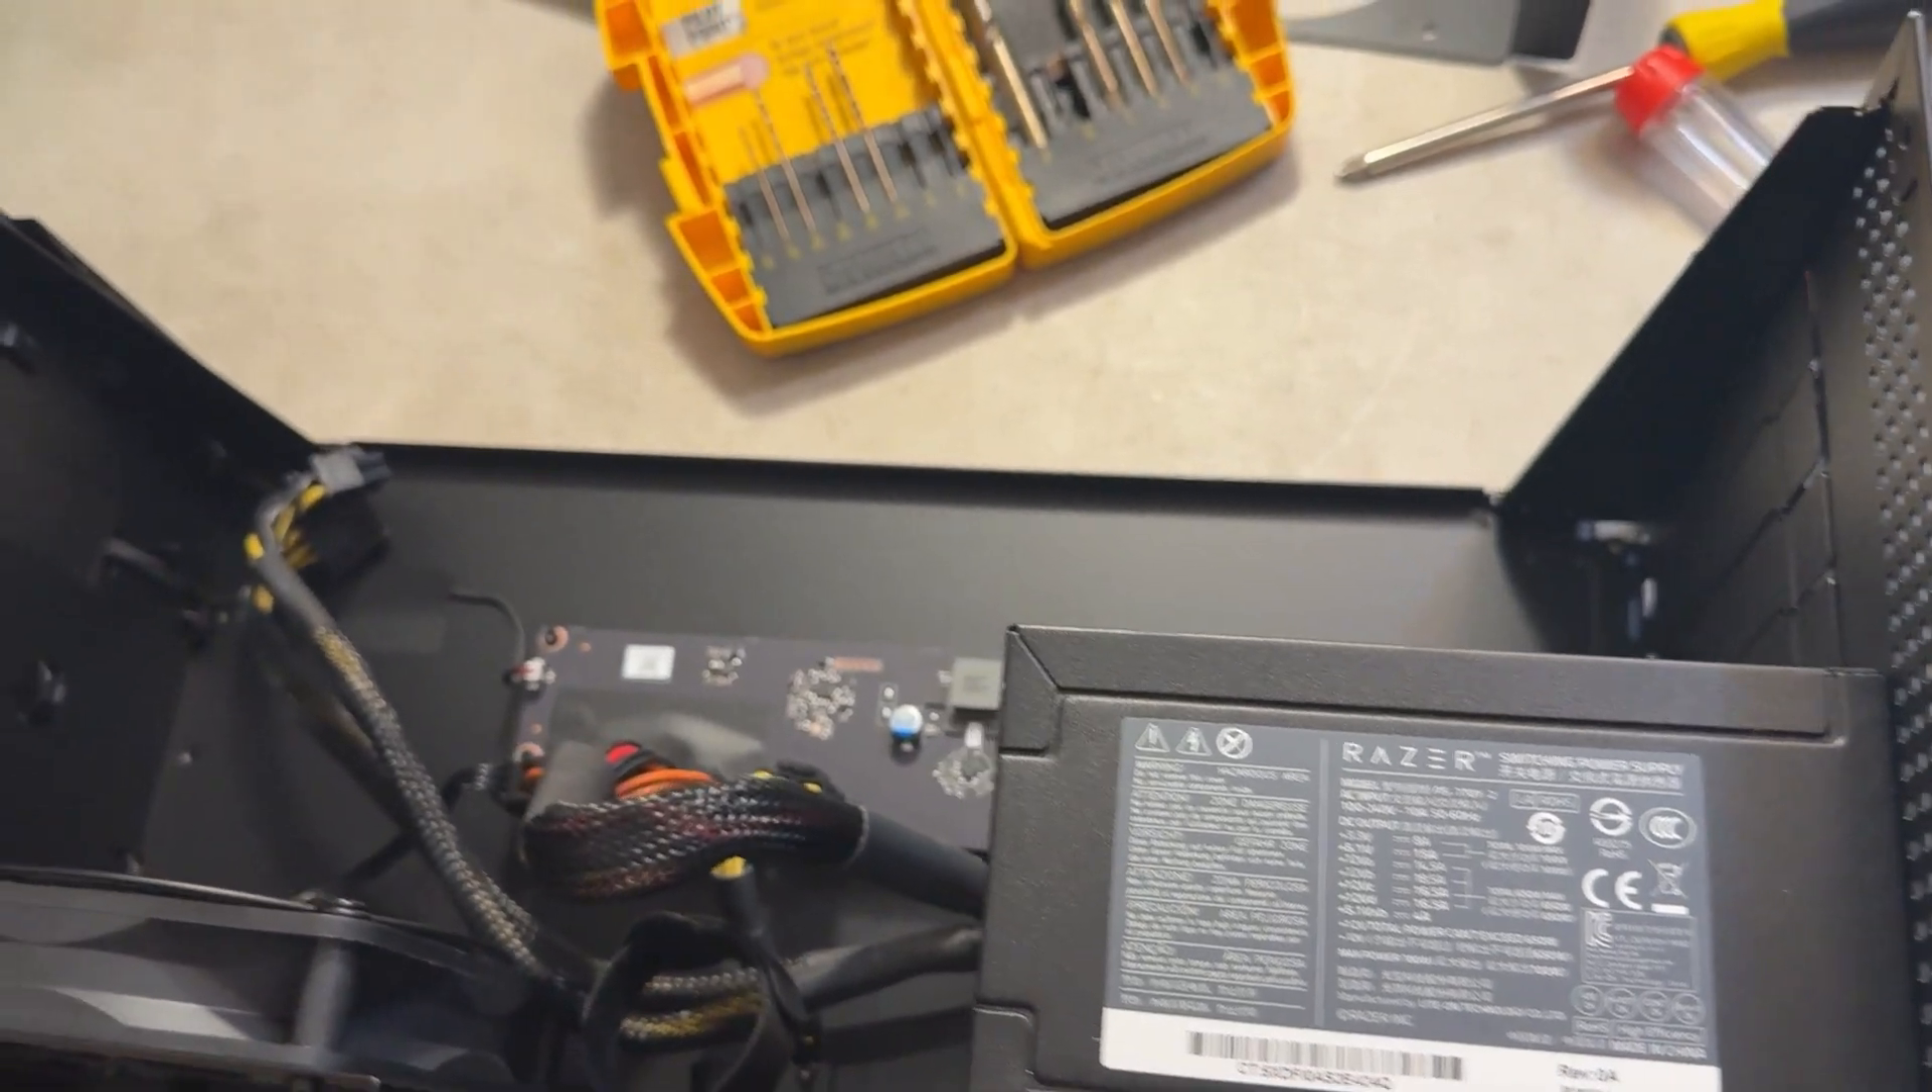So now I've got the Razer Core X1 PSU inside my Razer Core X V2 ready to power my Thunderbolt 5 or my, my GPU via the Thunderbolt 5. And I didn't have to buy an additional power supply.